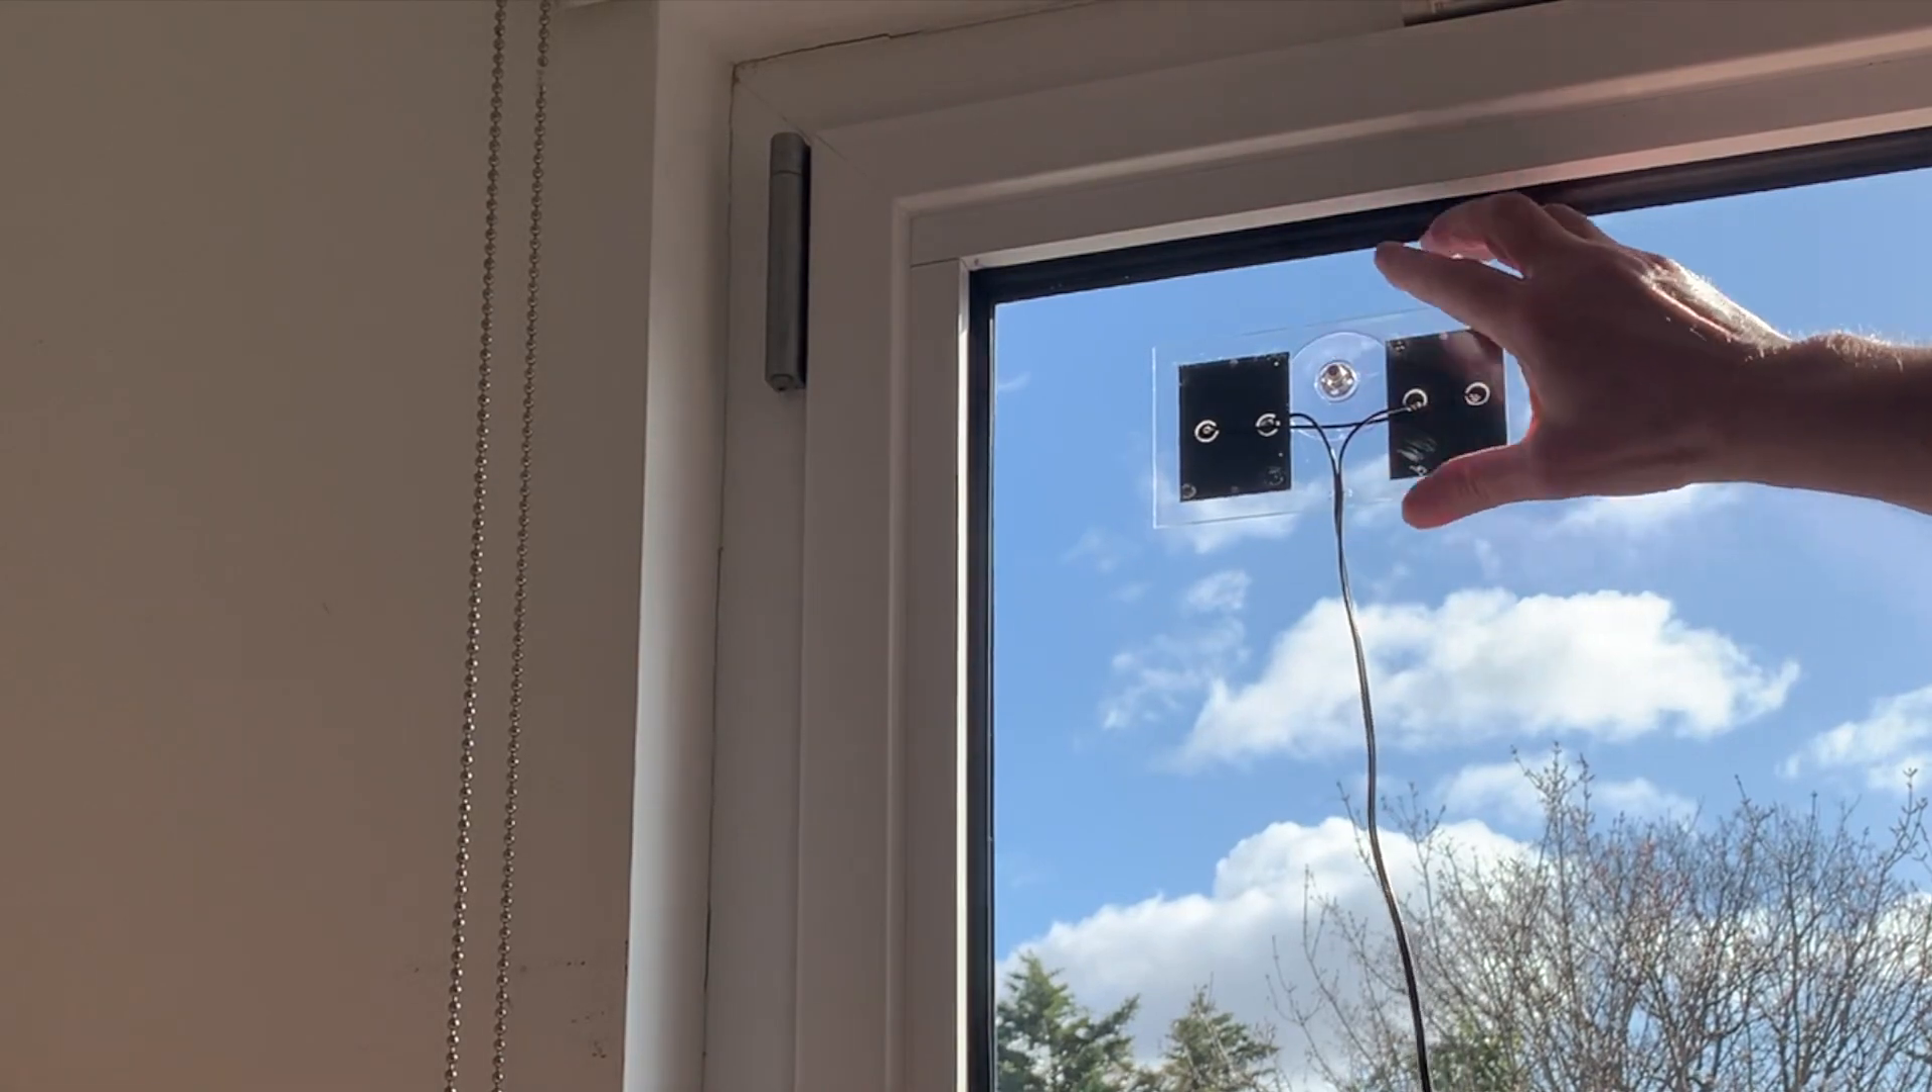With the suction cup attached I'm pretty pleased with the finished outcome.